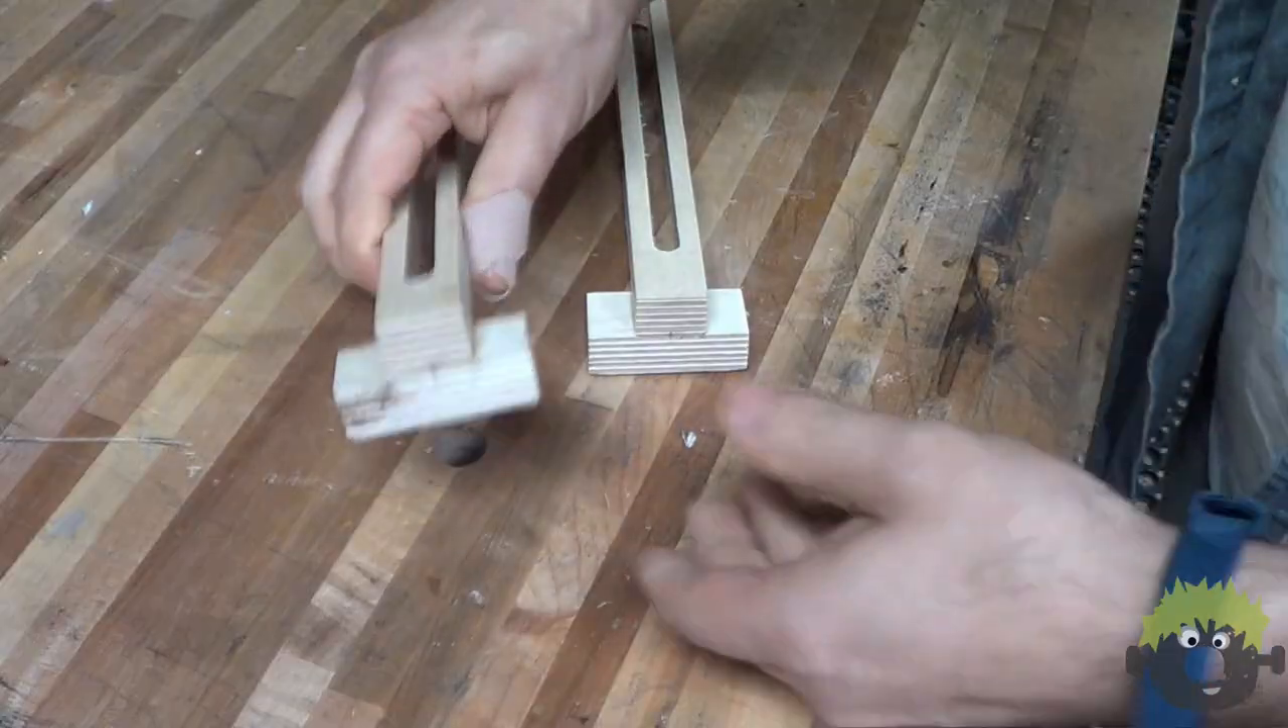On the end of each of these stop slides, I glued a small block of plywood that will actually be the stop.